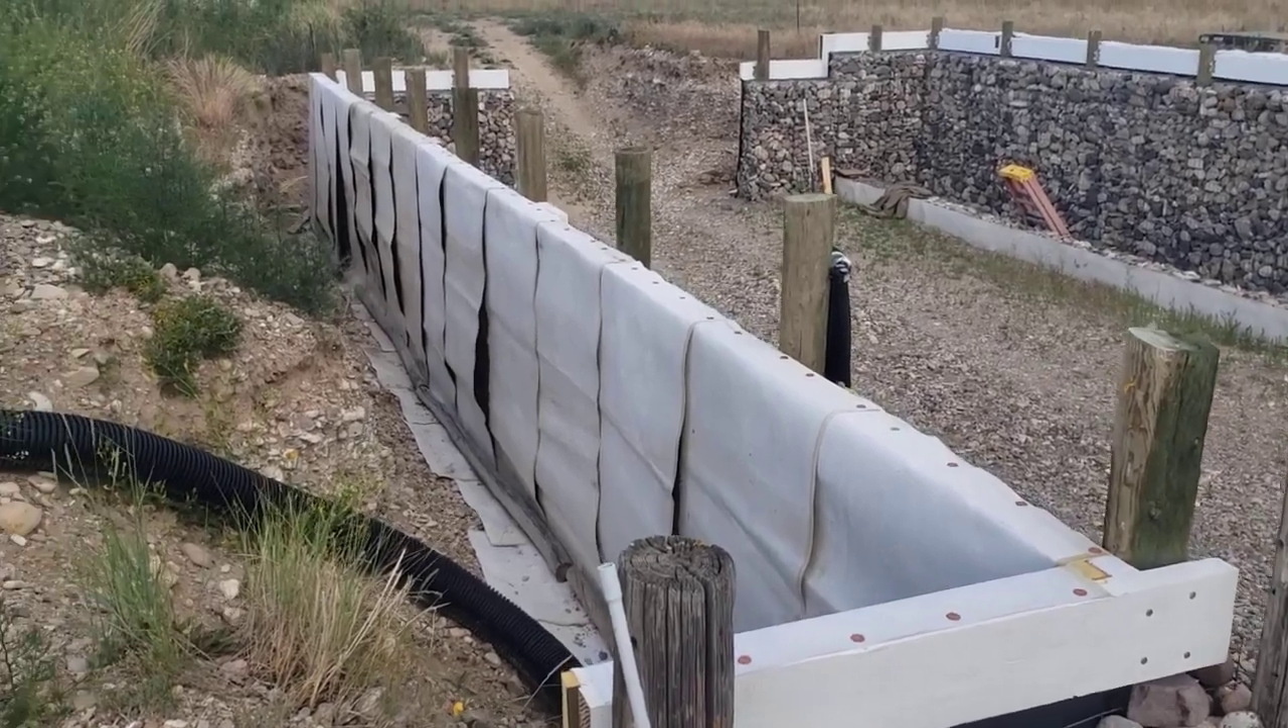It's July 8, 2023. As you can see, we've put some canvas over the top of our insulation here, and we're getting ready to put some visqueen.